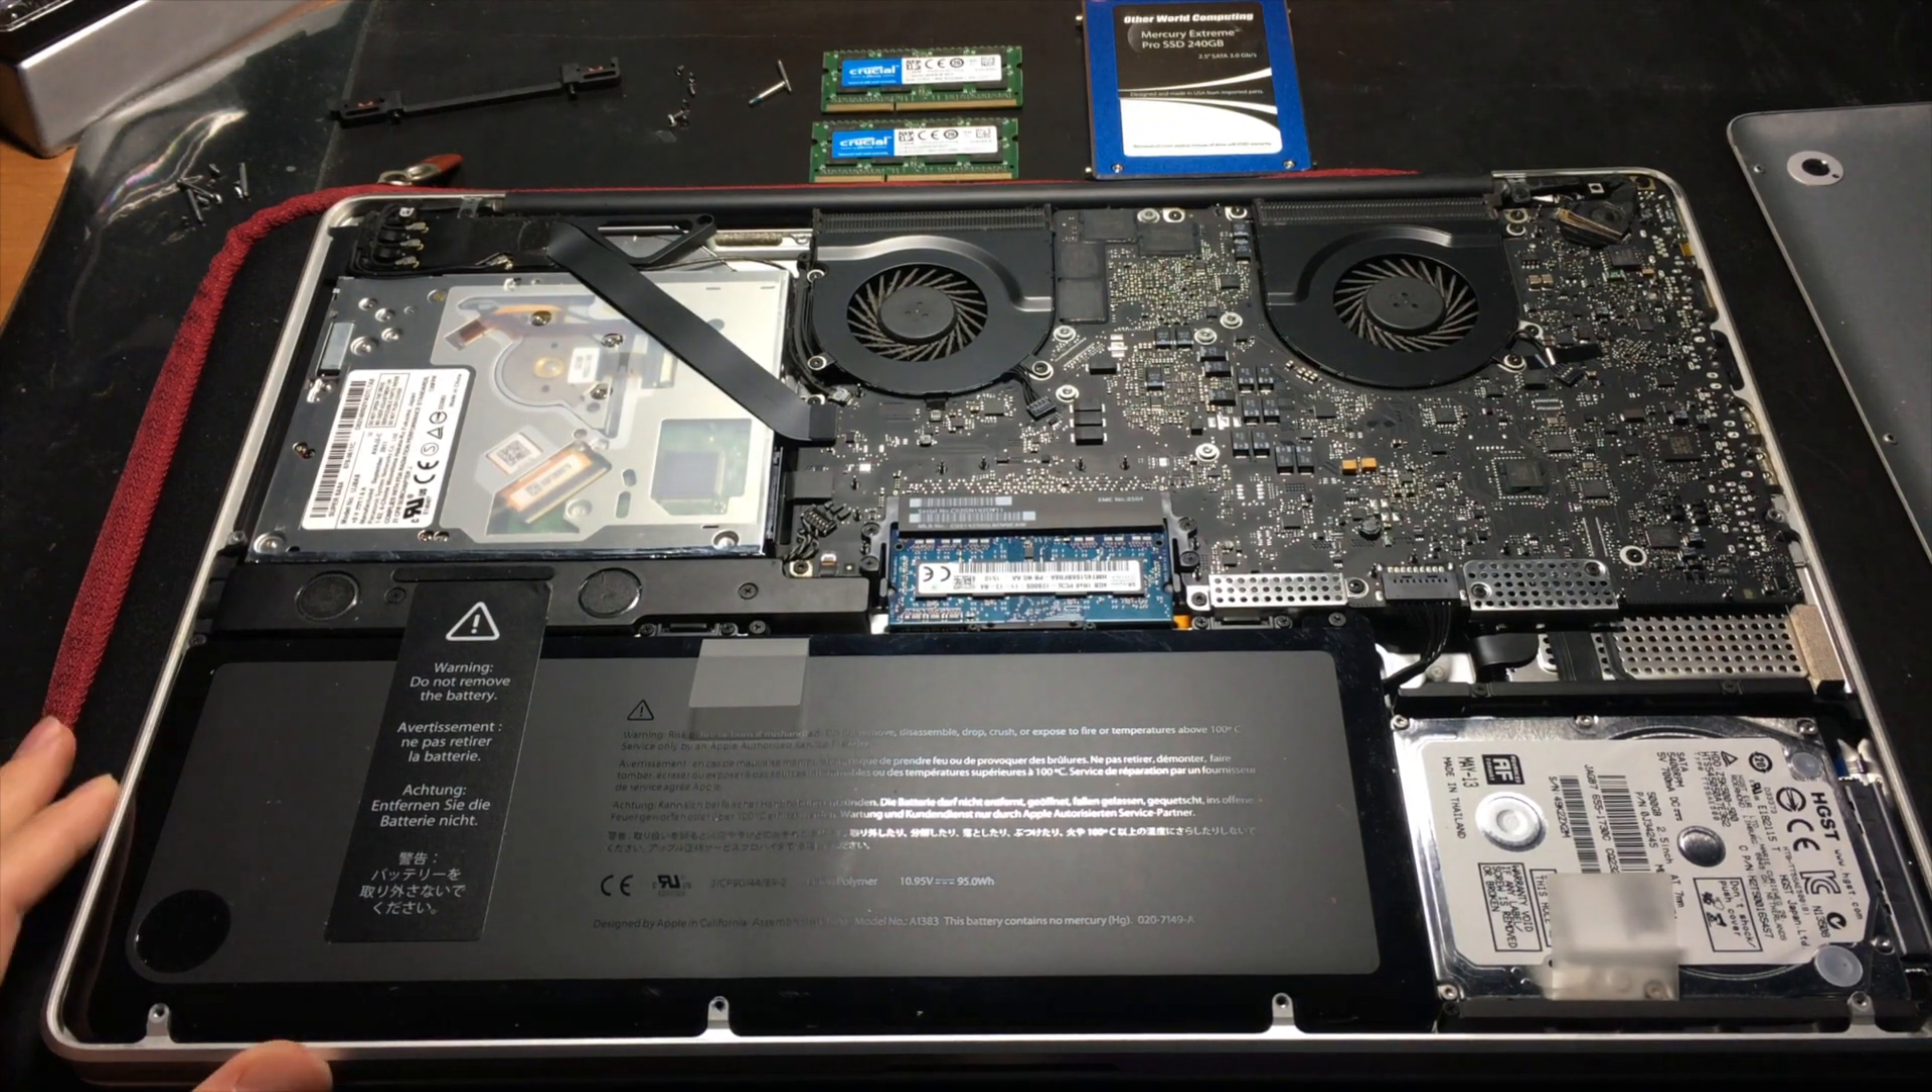So I have opened the computer.